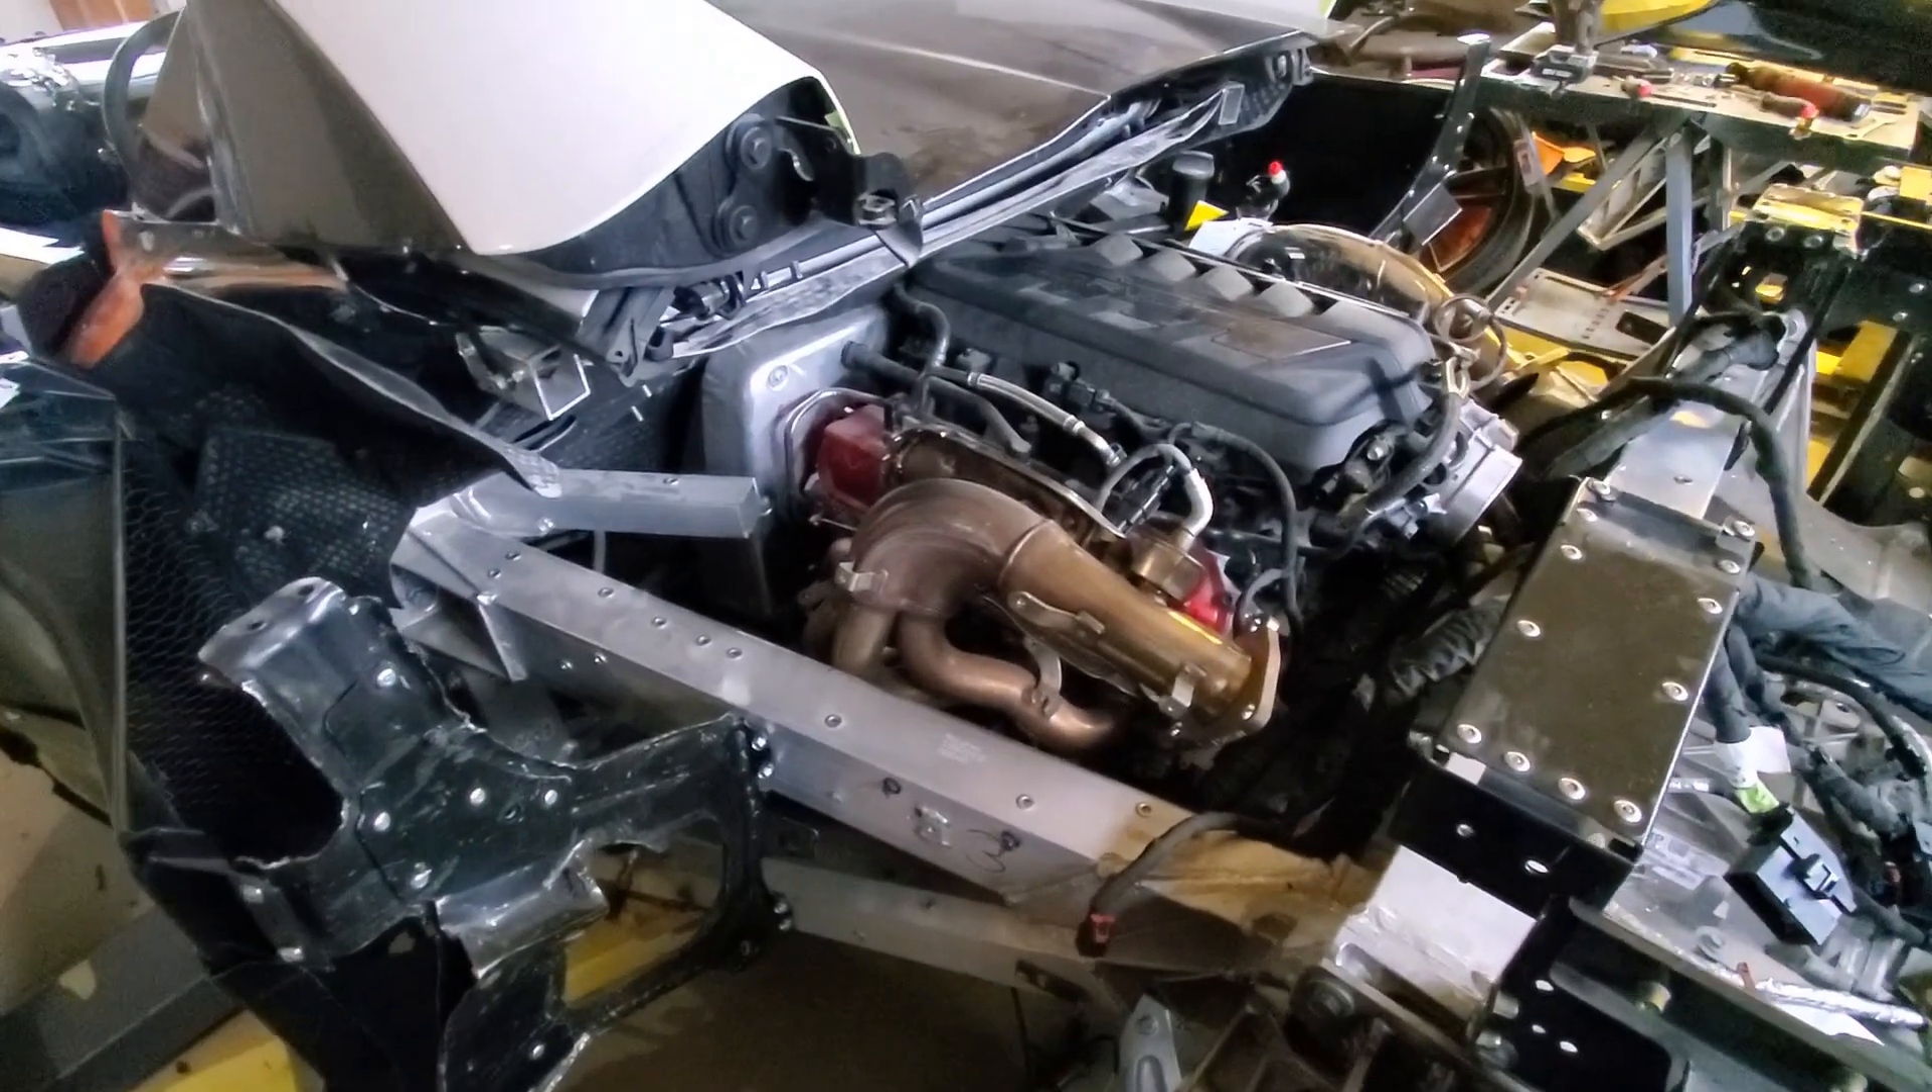Now, one of the other things that I've done is now you can actually see the Corvette engine kind of nestled up in here.